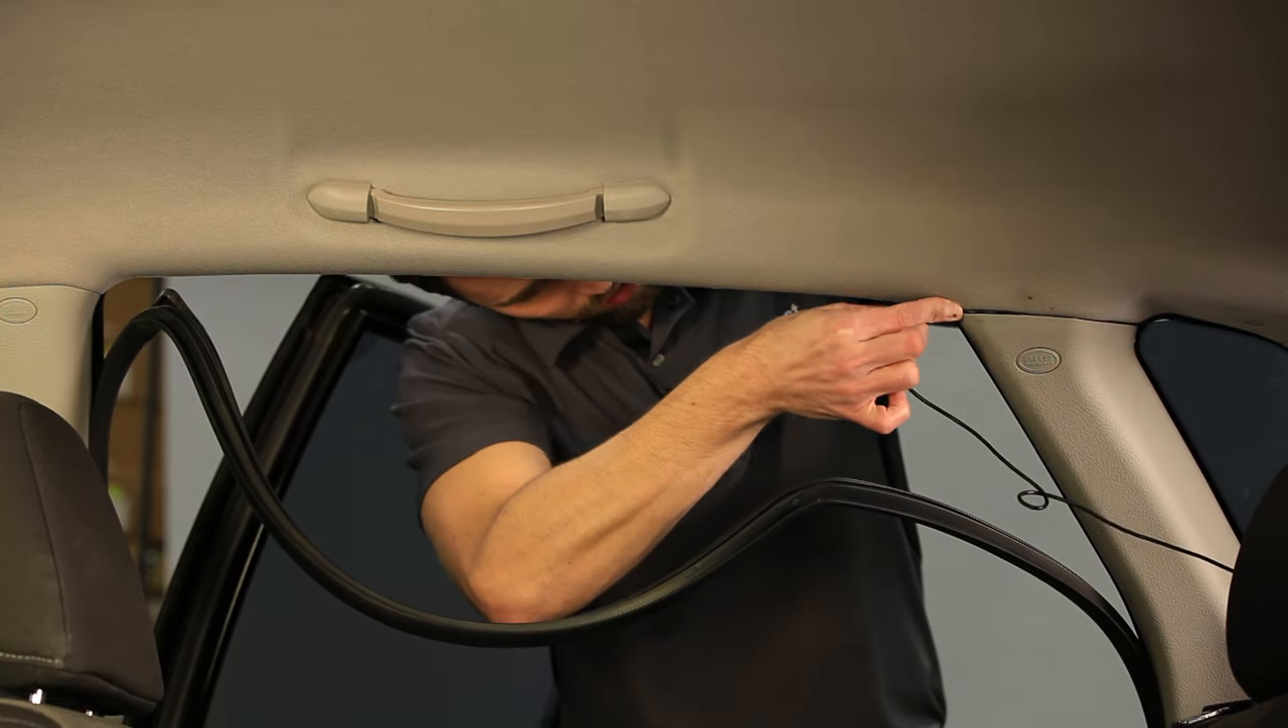I pulled the weather stripping down from this window and then I've just run the cable from the back of the car forward along this ridge line here just tucking it in as I go.